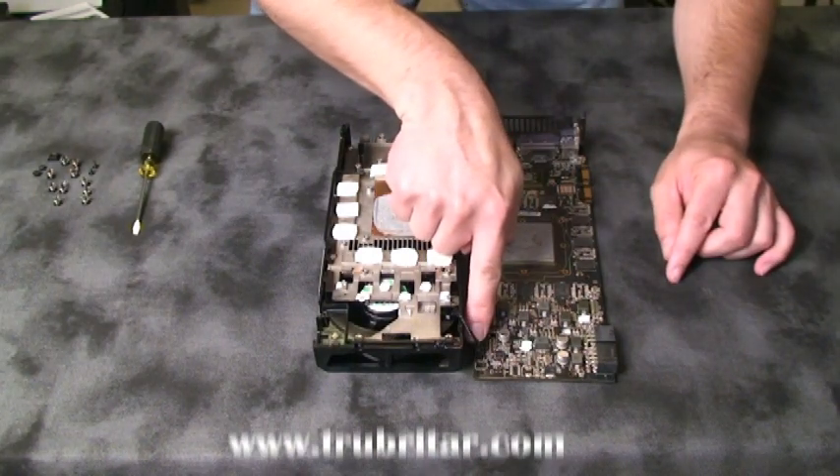Now you've separated your air cooler from your video card.